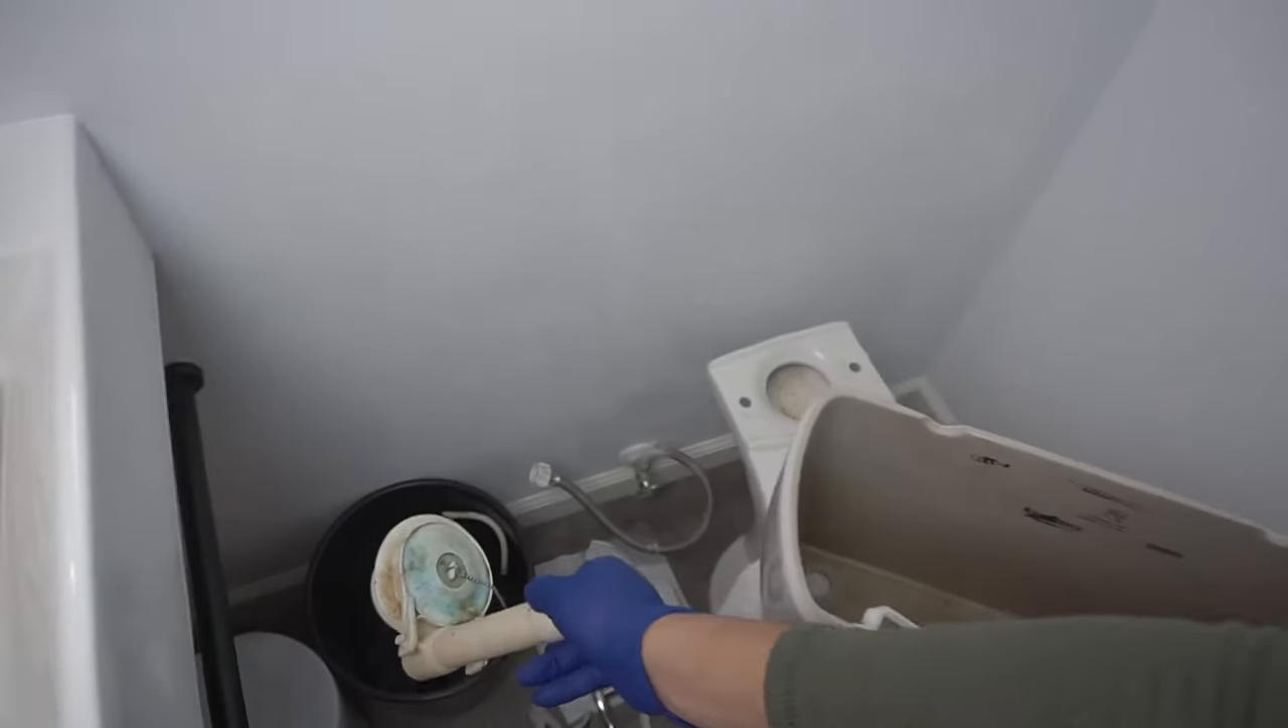Now you can see that the flush valve is taken out and it is pretty dirty and it still works you can reuse it but we're going to change it out anyways.